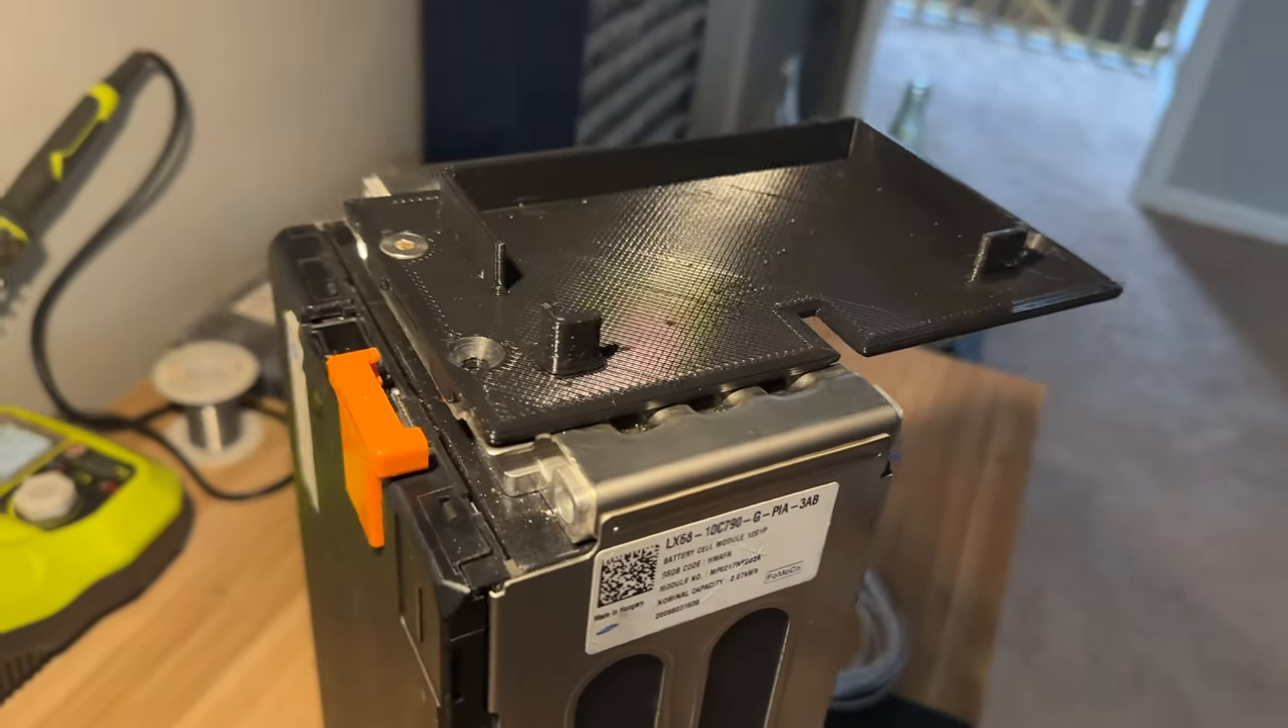So here is half of the battery pack with the bracket for the BMS in place and then this black connector will have the zeroth through the third balance lead on it.